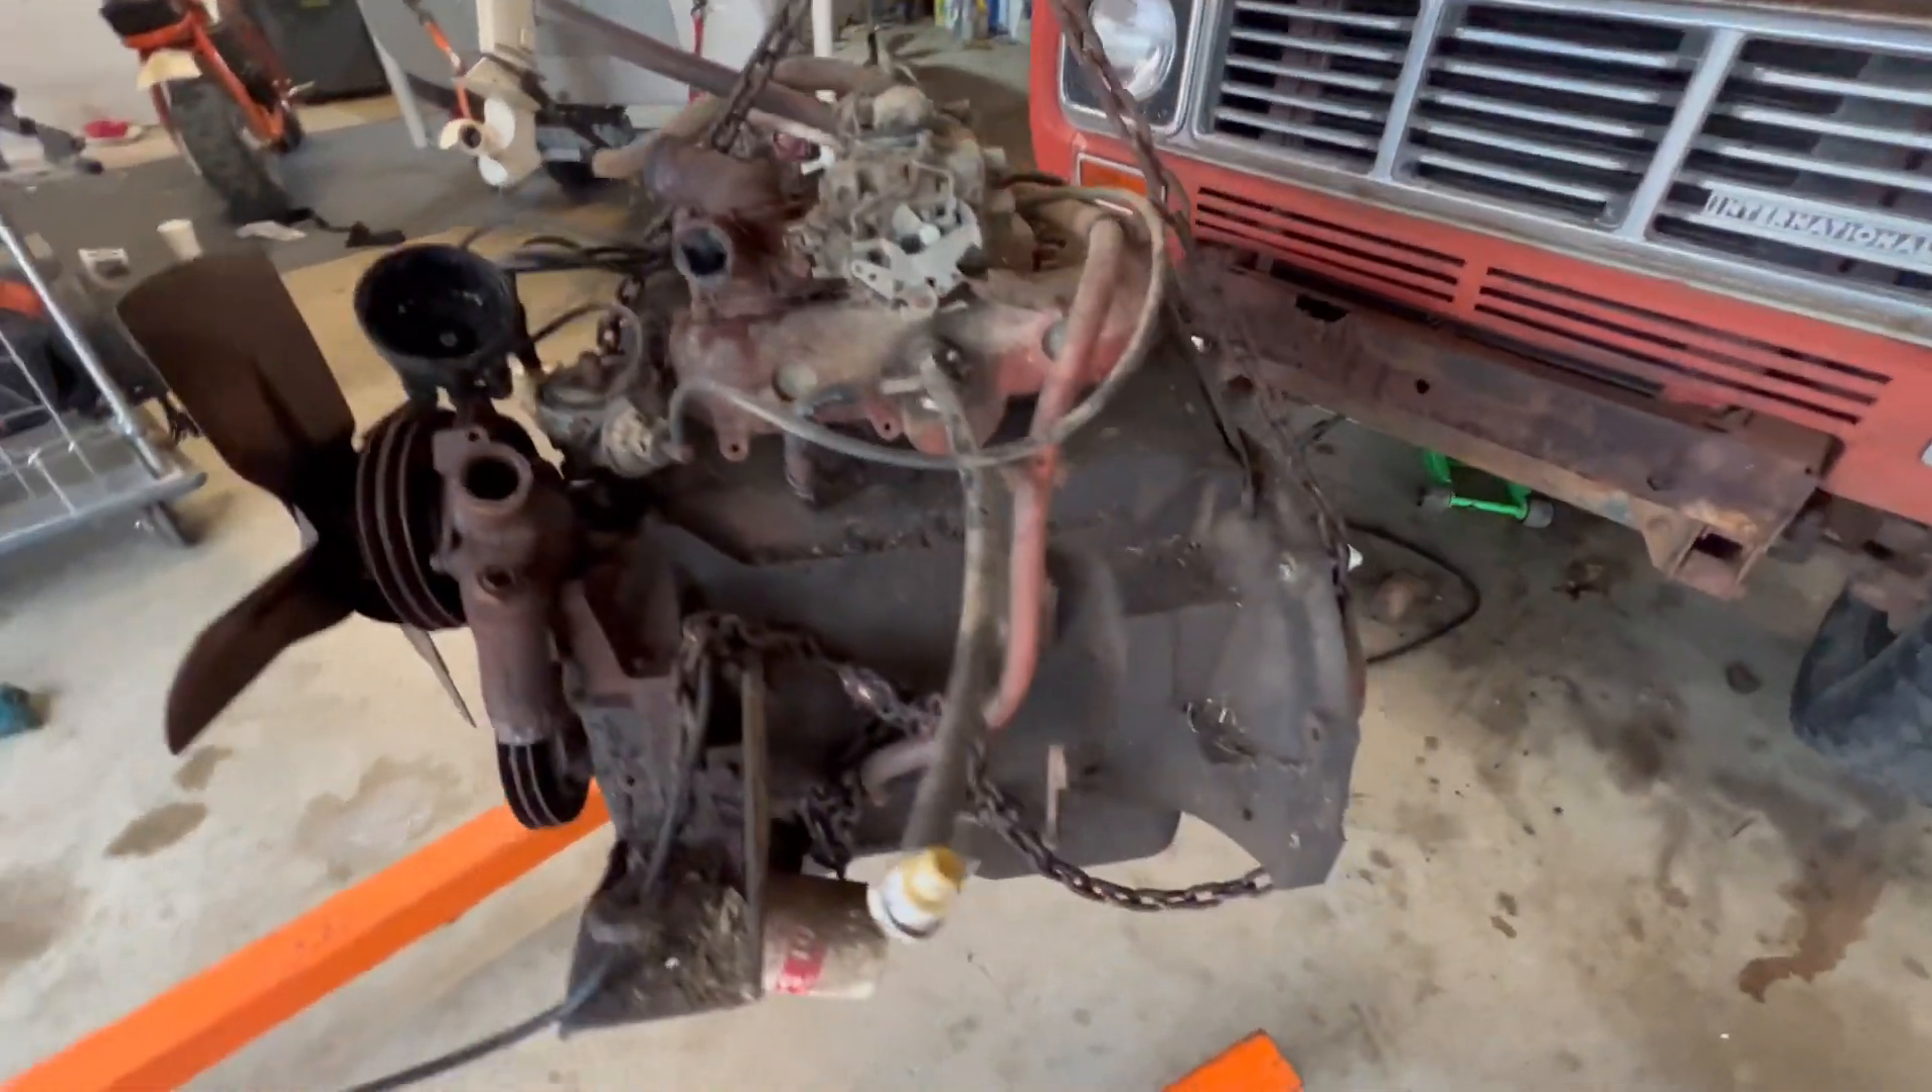It is out. The little four-cylinder is out on the ground.